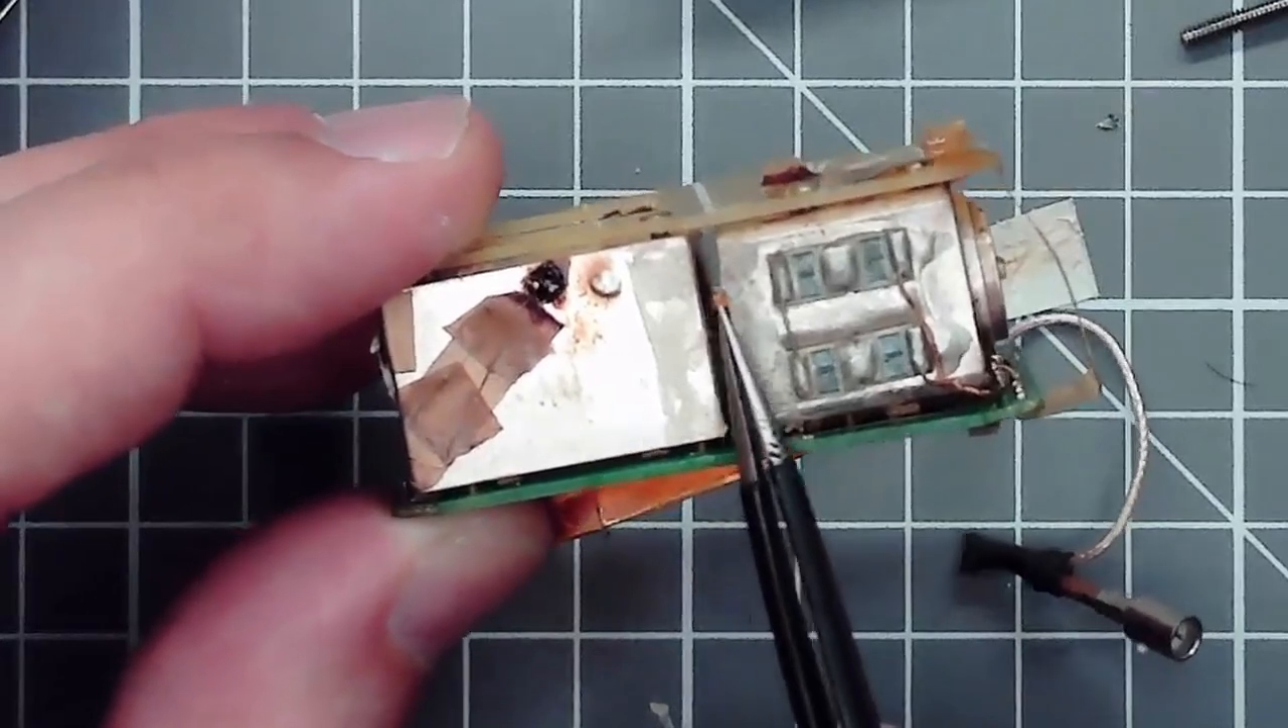We can clearly see that there's a gap between these two metal blocks.